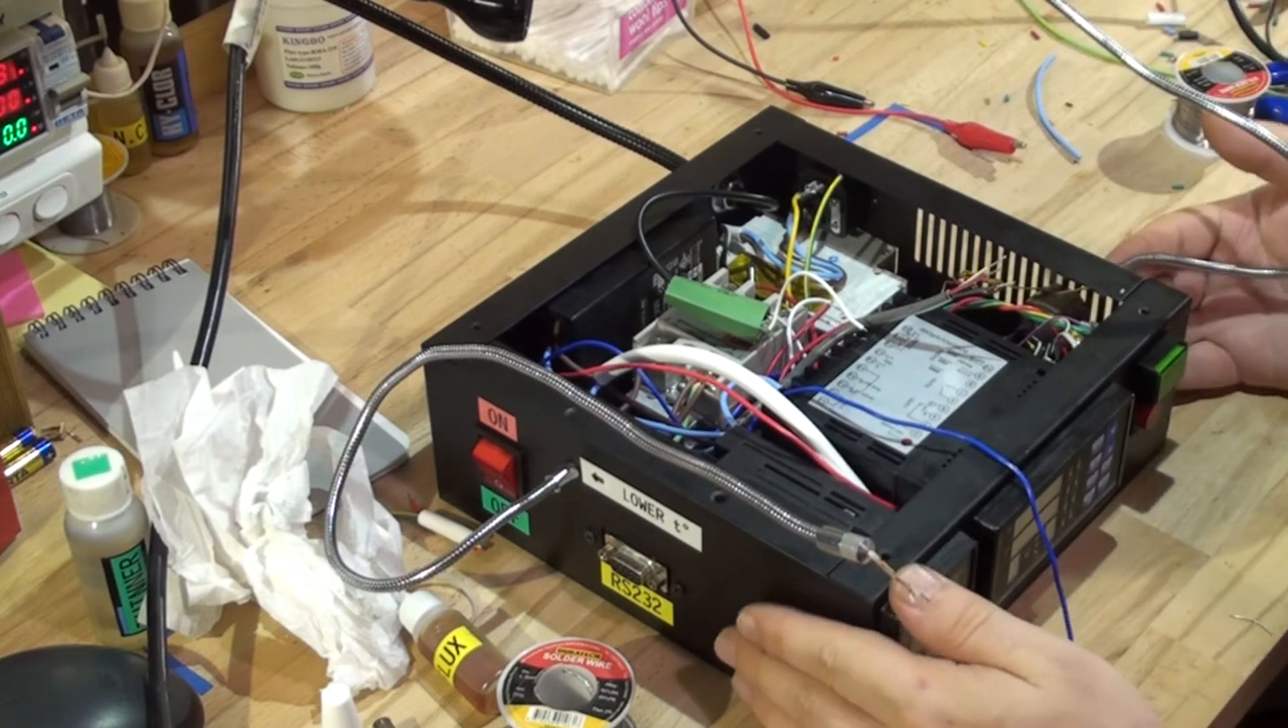So I have, uh, almost assembled this, uh, part of the preheater, which is the base that contains all the electronics and controls.